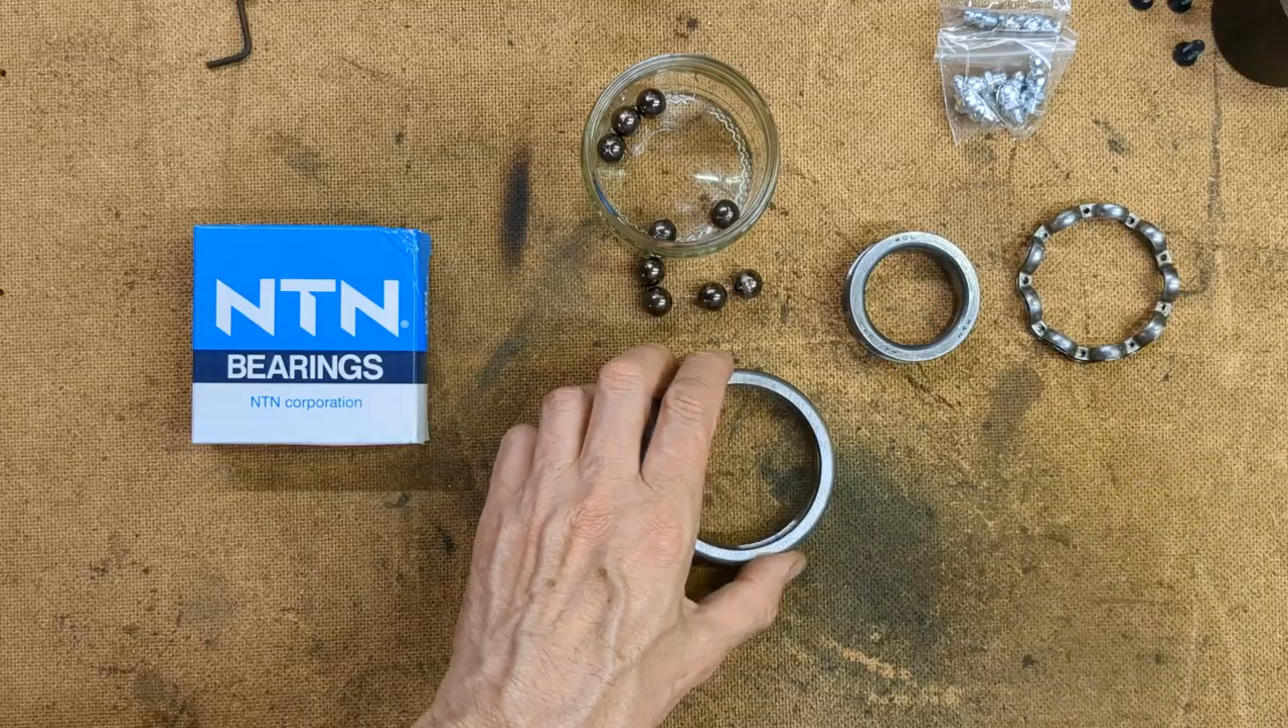And after a lot of juggling and fiddling, I was able to separate the two rings.